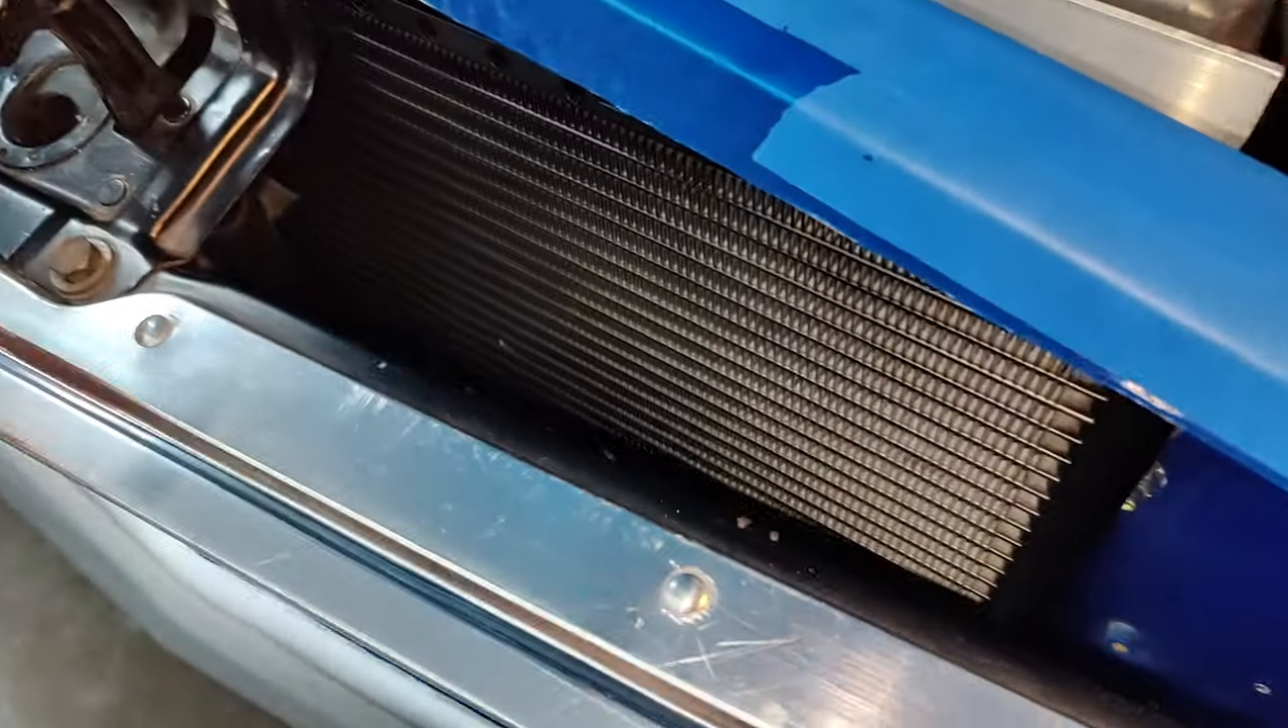This is where we're at. We have now got the condenser radiator in the car.